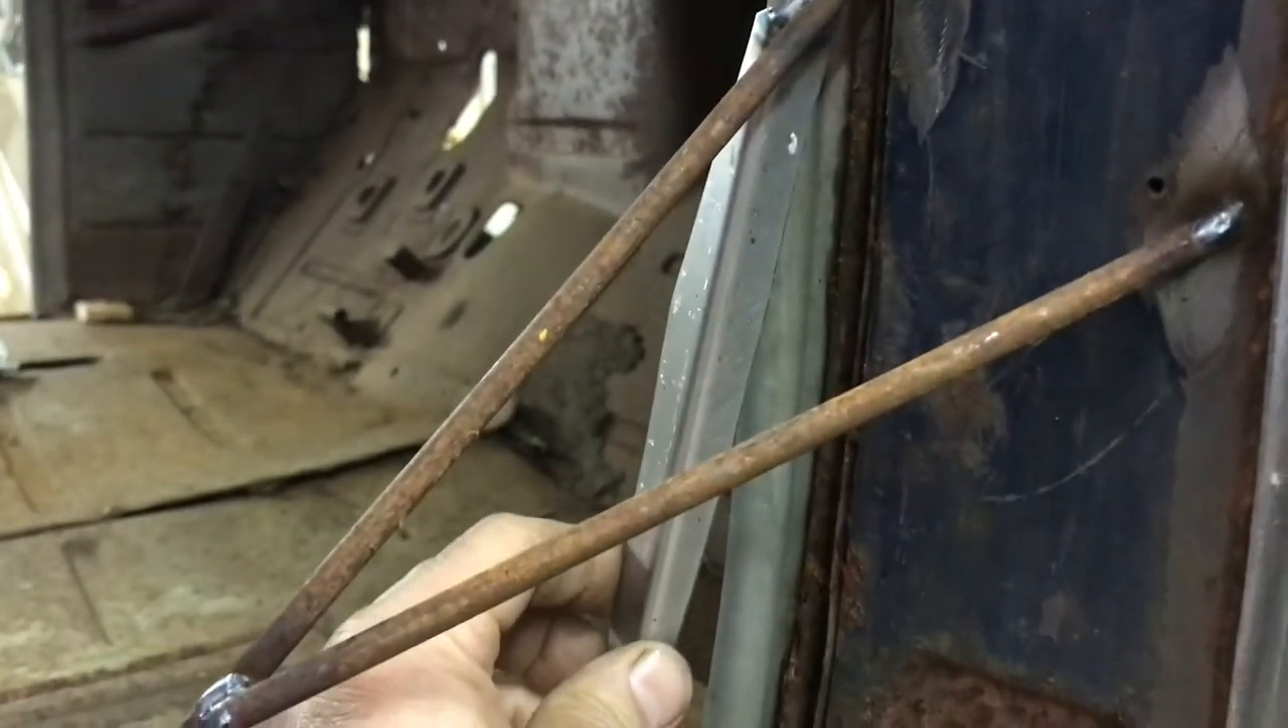So, I've gone ahead and welded some bracing in here, you can see.